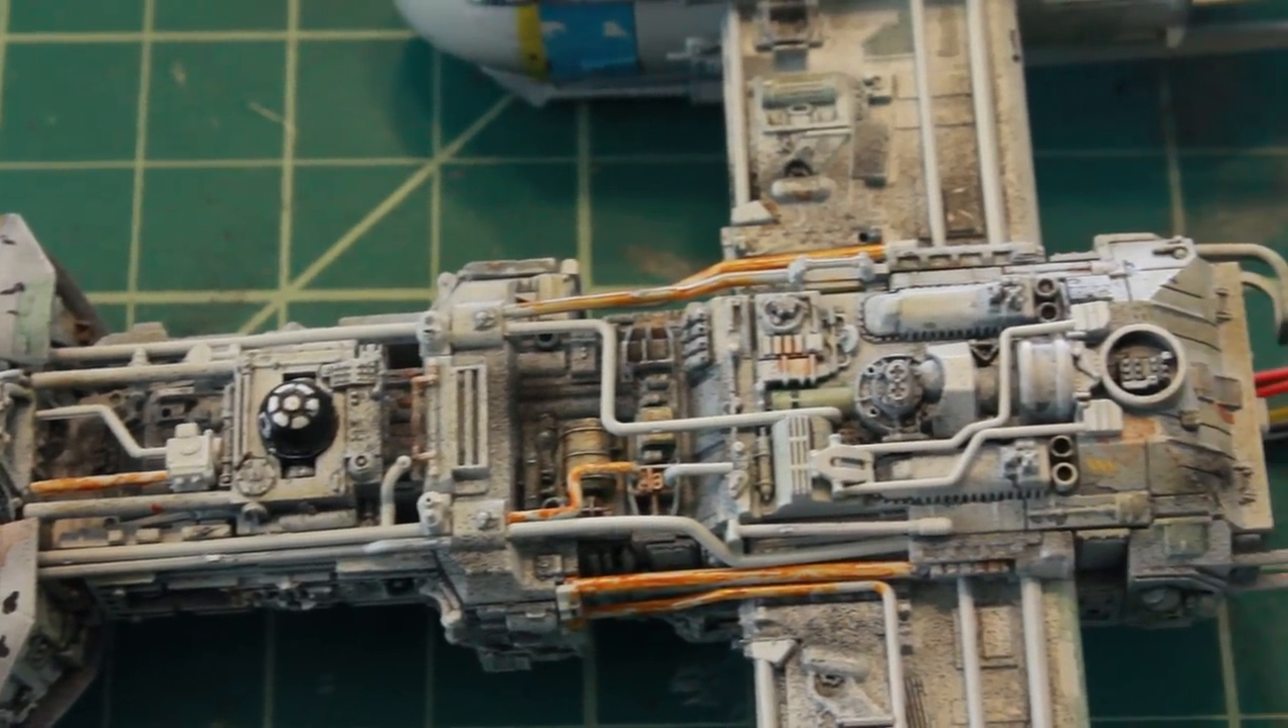And here we have all the pipes attached to the upper half of the Y-Wing and then we're on to the bottom half.